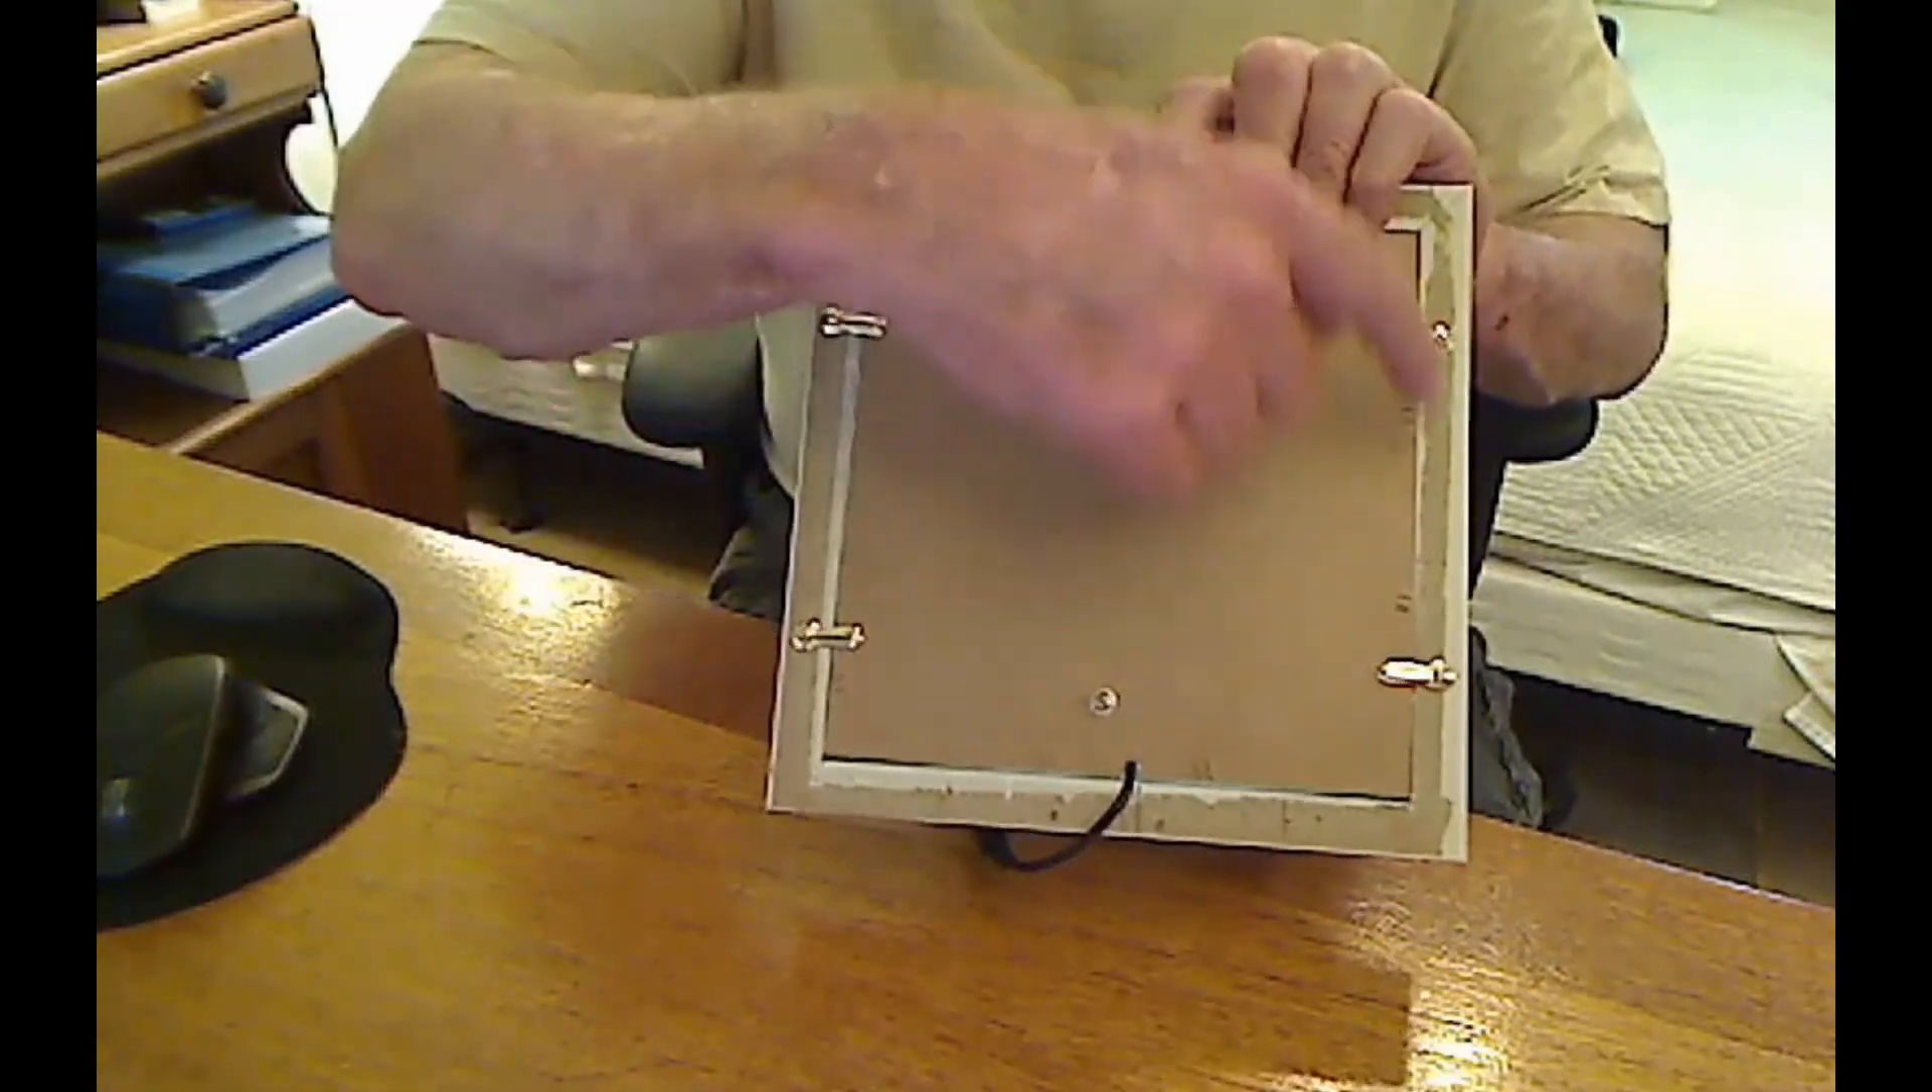I've put on four retainers to keep the back in place.